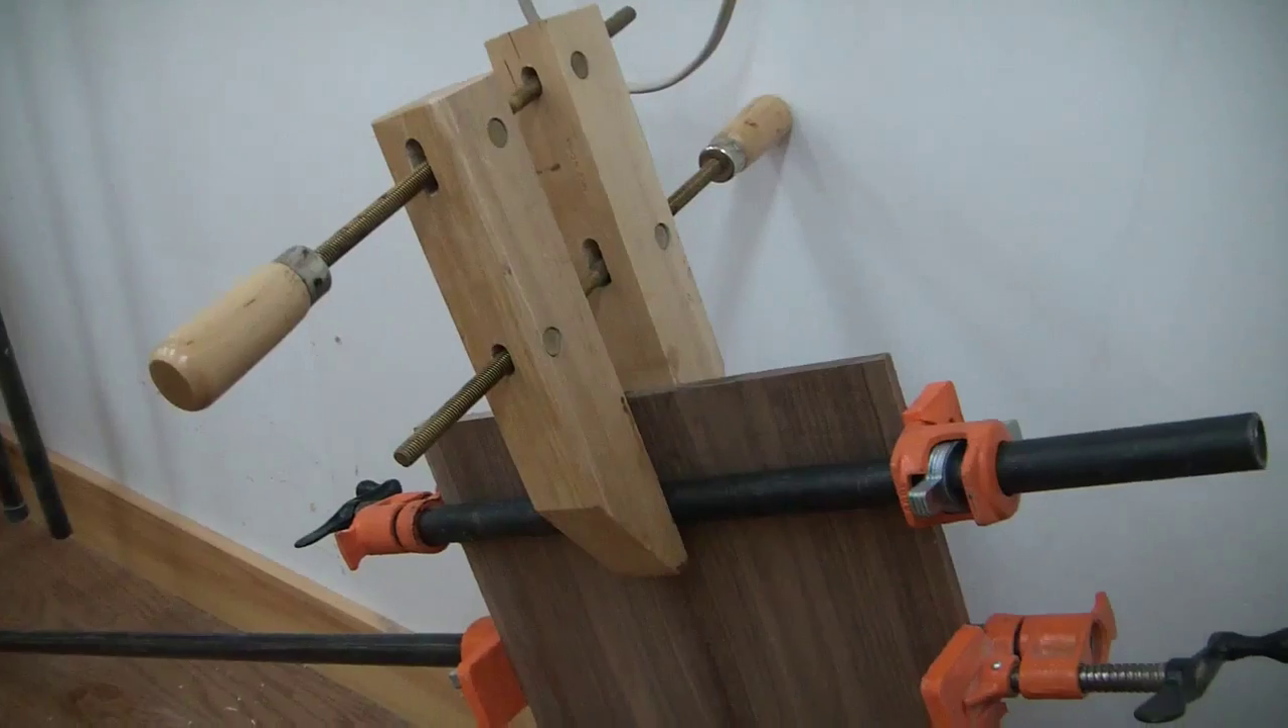I added a few more clamps onto this bottom and also I put these wooden clamps on here because I wanted to make sure that the bottom stays nice and flat while that's gluing up.